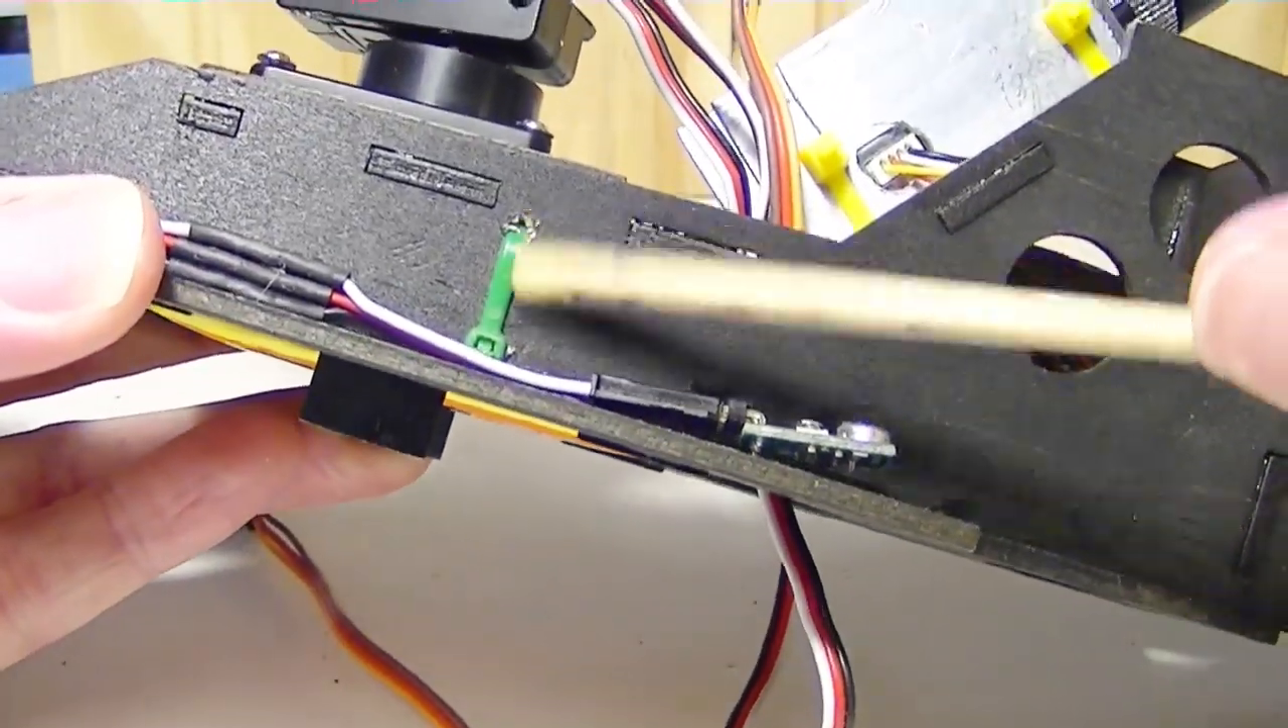Not everything is velcroed though like I said the wiring harness has a tie wrap right here so that won't come loose.